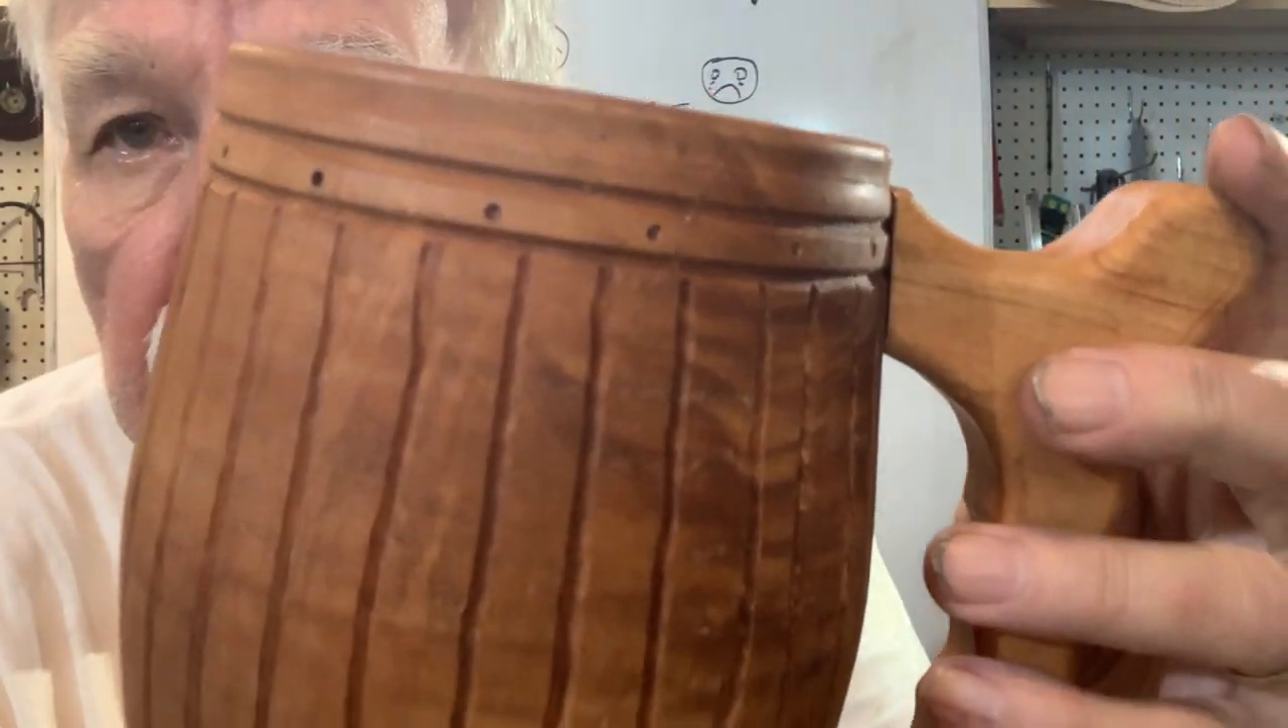There is the handle and everything assembled.